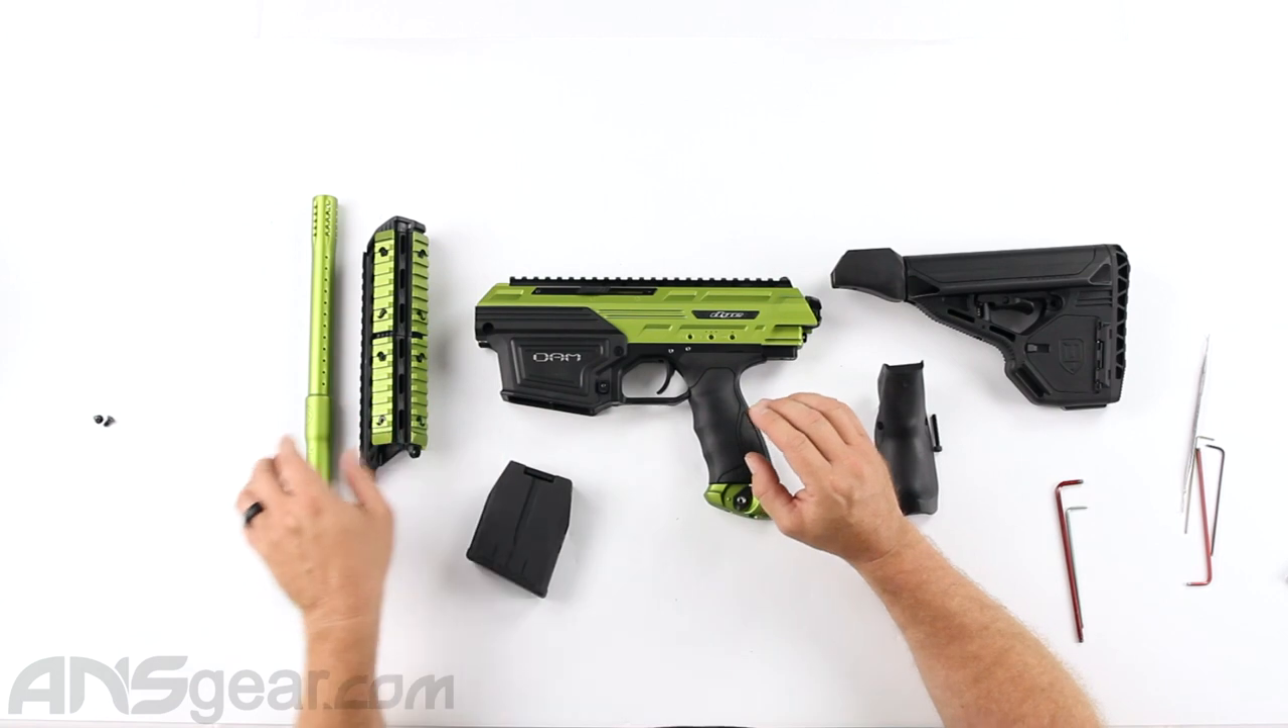I've already removed a bunch of stuff, so the stock, the foregrip, the mag, the front shroud, the barrel.